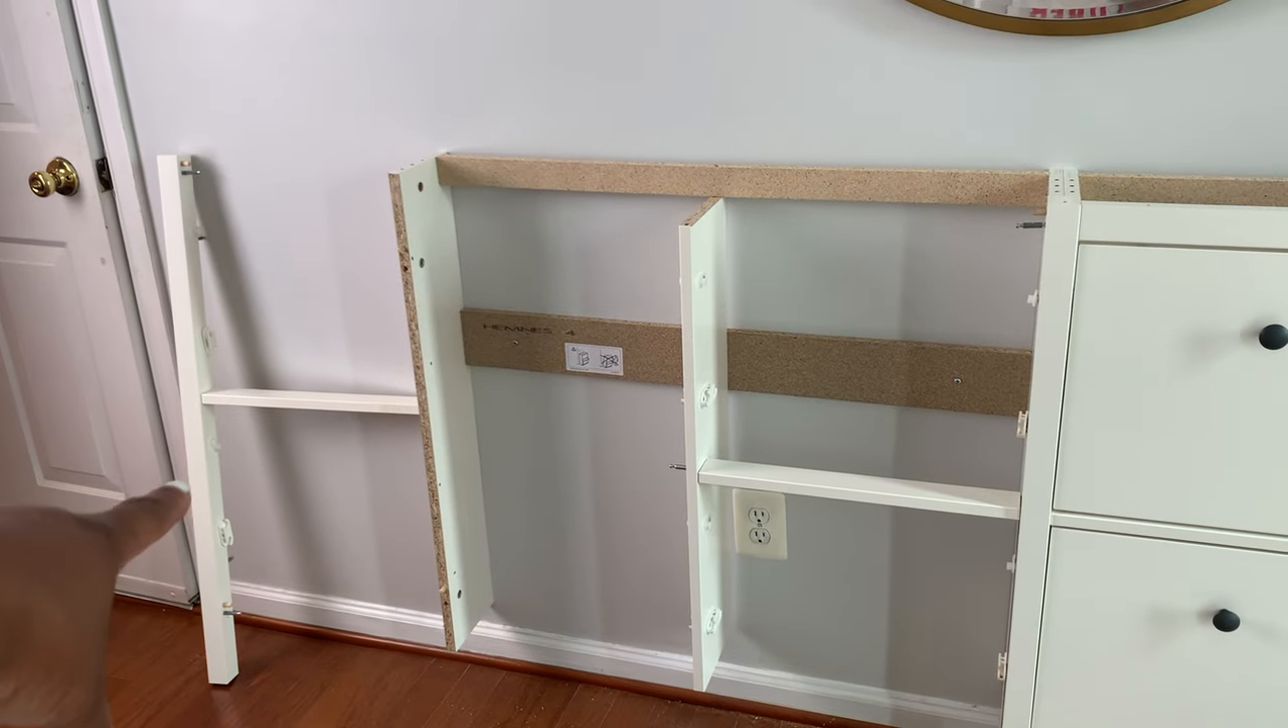Uh since i had already like built it up and everything i ended up just taking the left leg off which was pretty easy so i can just basically leave the cabinet intact.